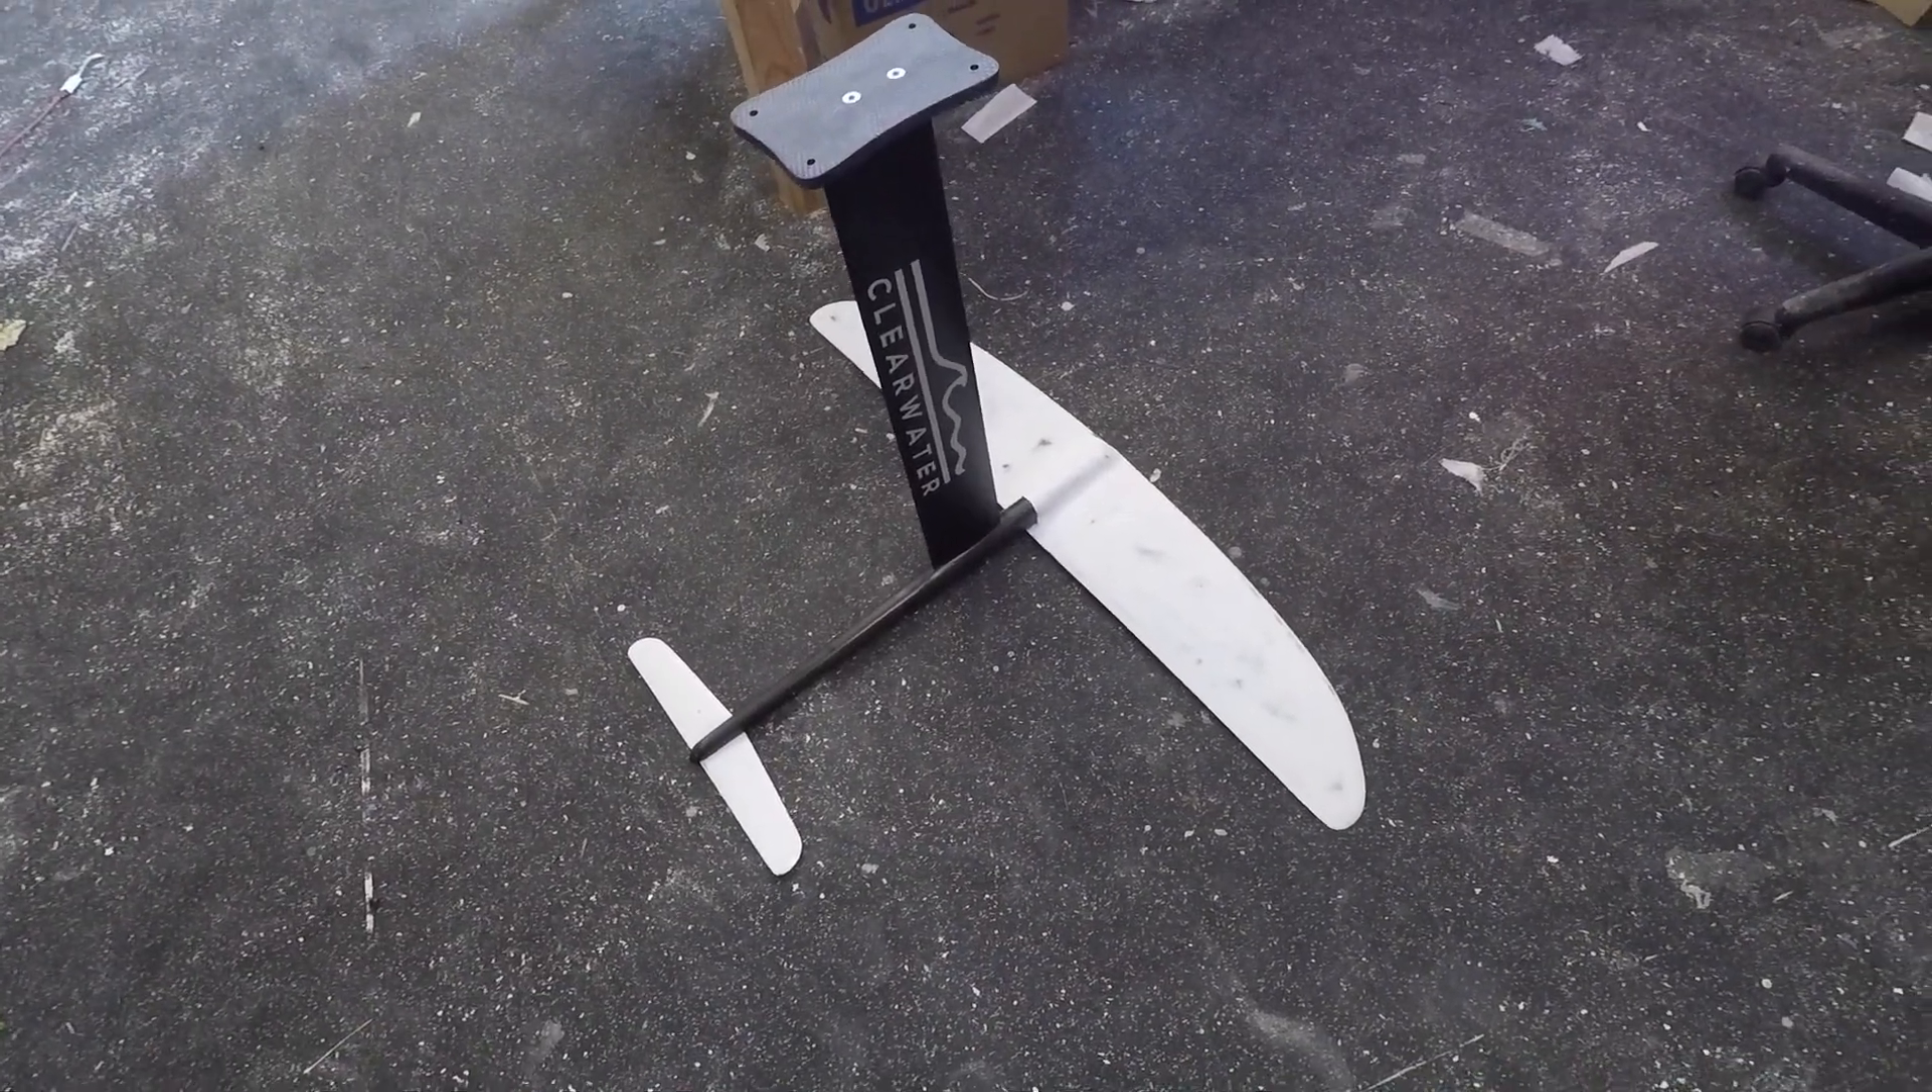Okay so now that's the fully rigged foil.